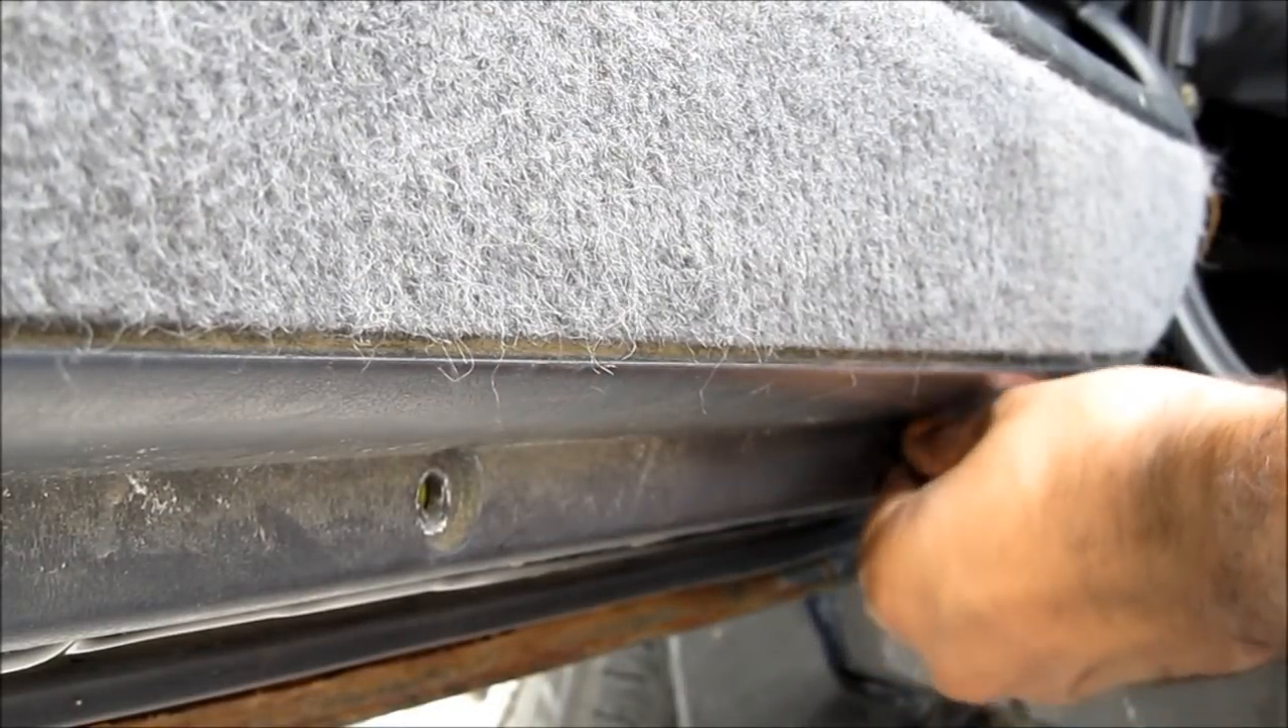Two more screws to replace at the bottom.